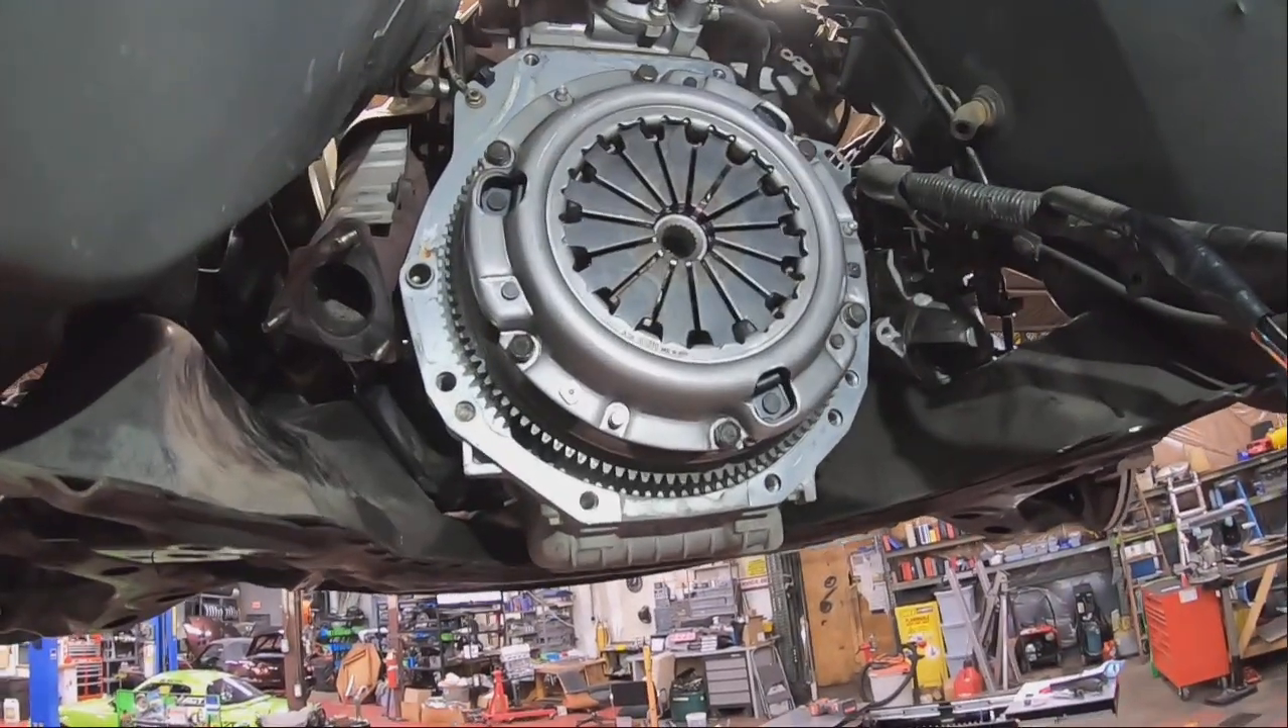We've got the new flywheel and clutch installed pressure plate.